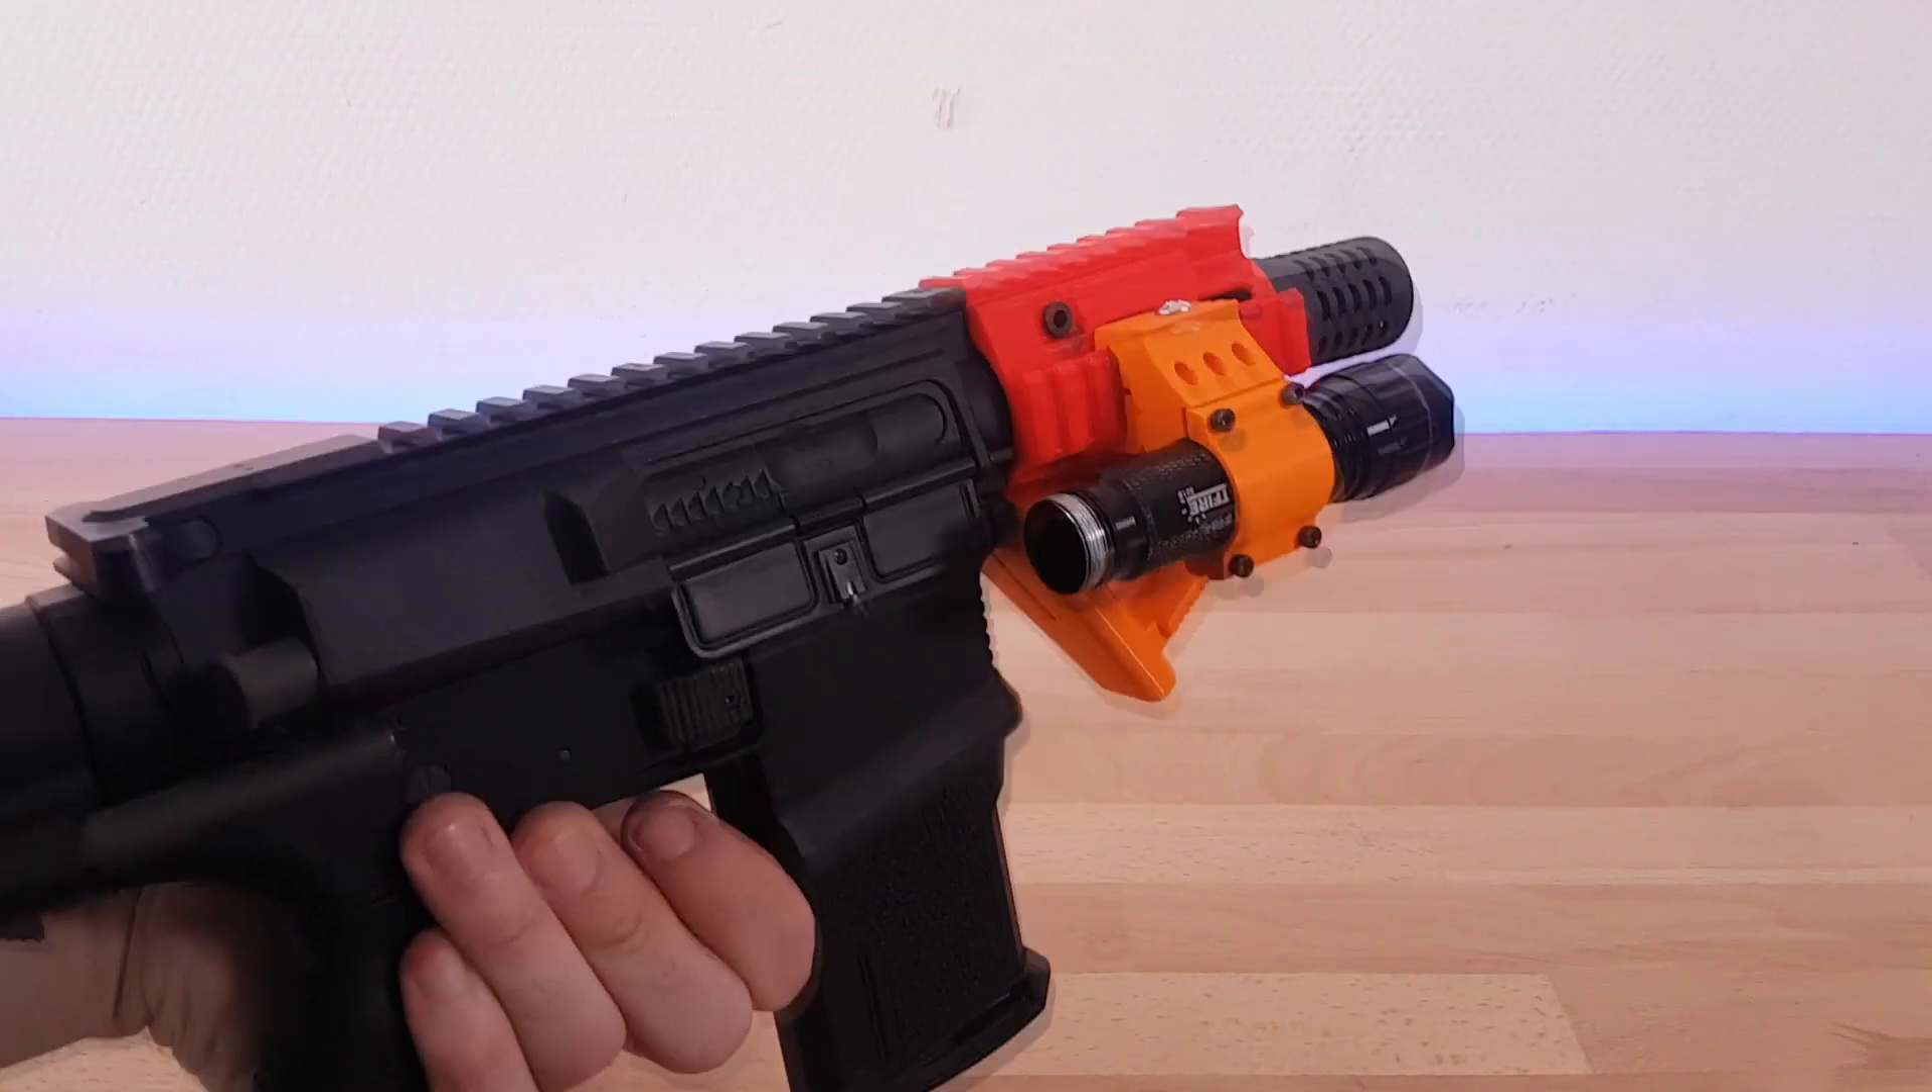Voilà, j'ai installé toutes les pièces en 3D sur la réplique.